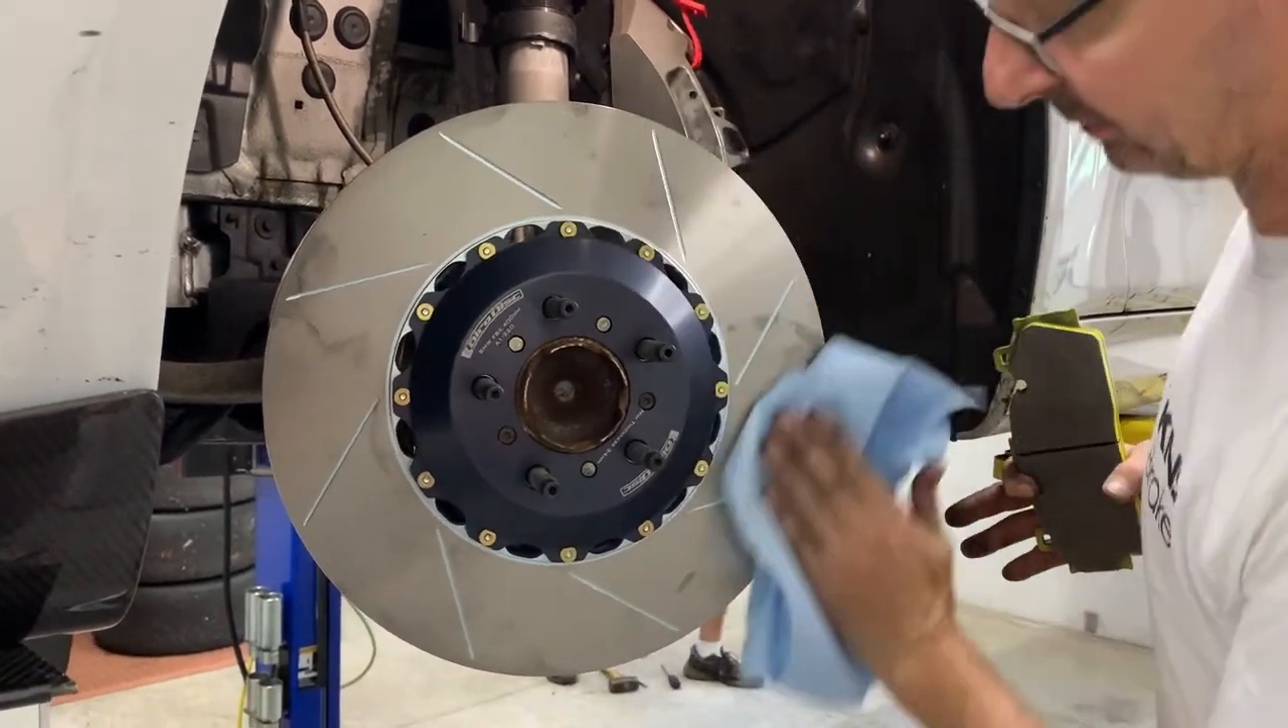All right, so we've got the, uh, rotor back into the hub.